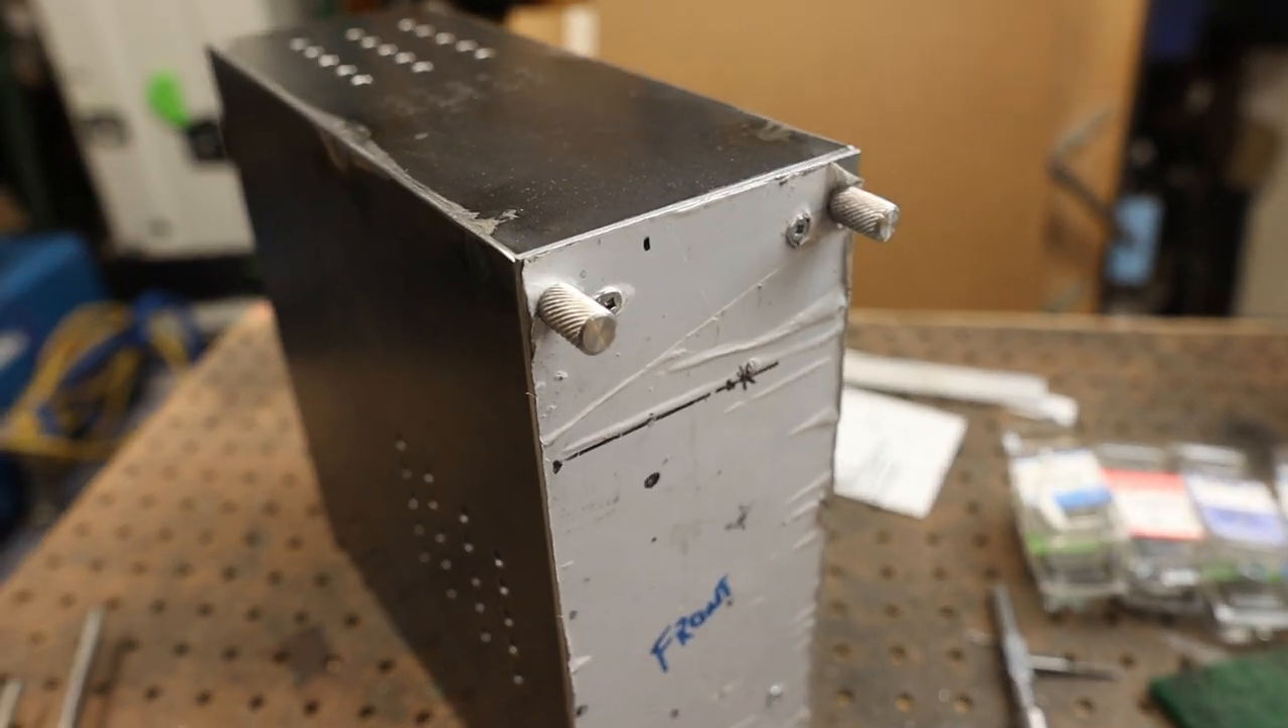So the basic frame is done and I got the thumb screws to be able to remove the panel.